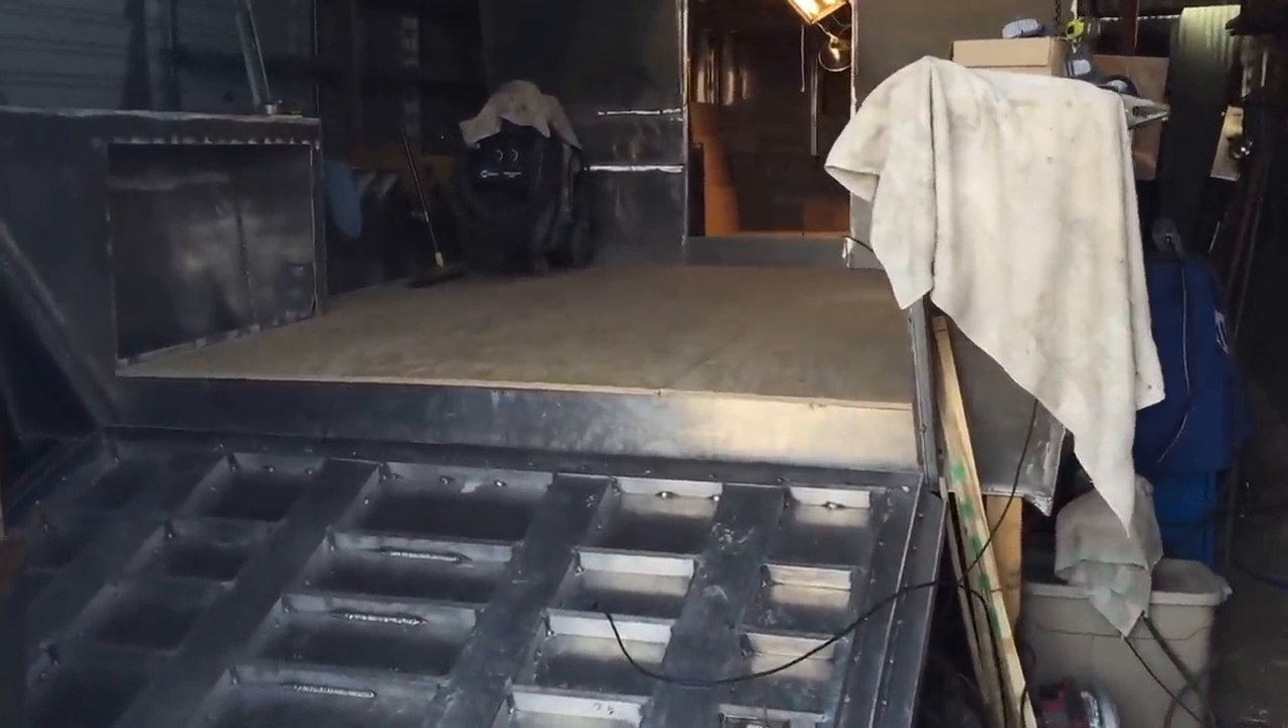So Got the boat all cleaned up down underneath the floorboard and laid down this plywood.